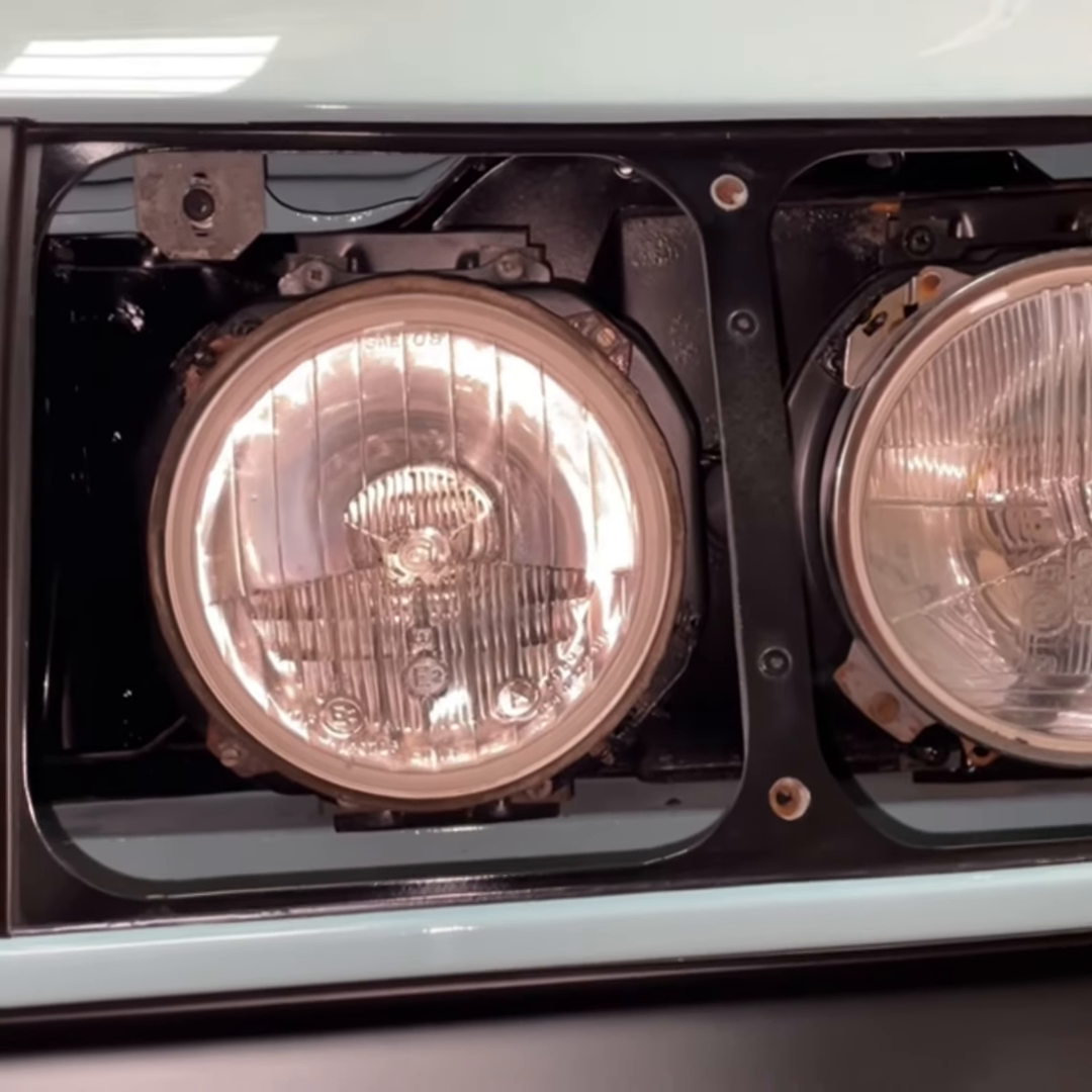You can actually see the headlights really close to the bottom here big gap up top.